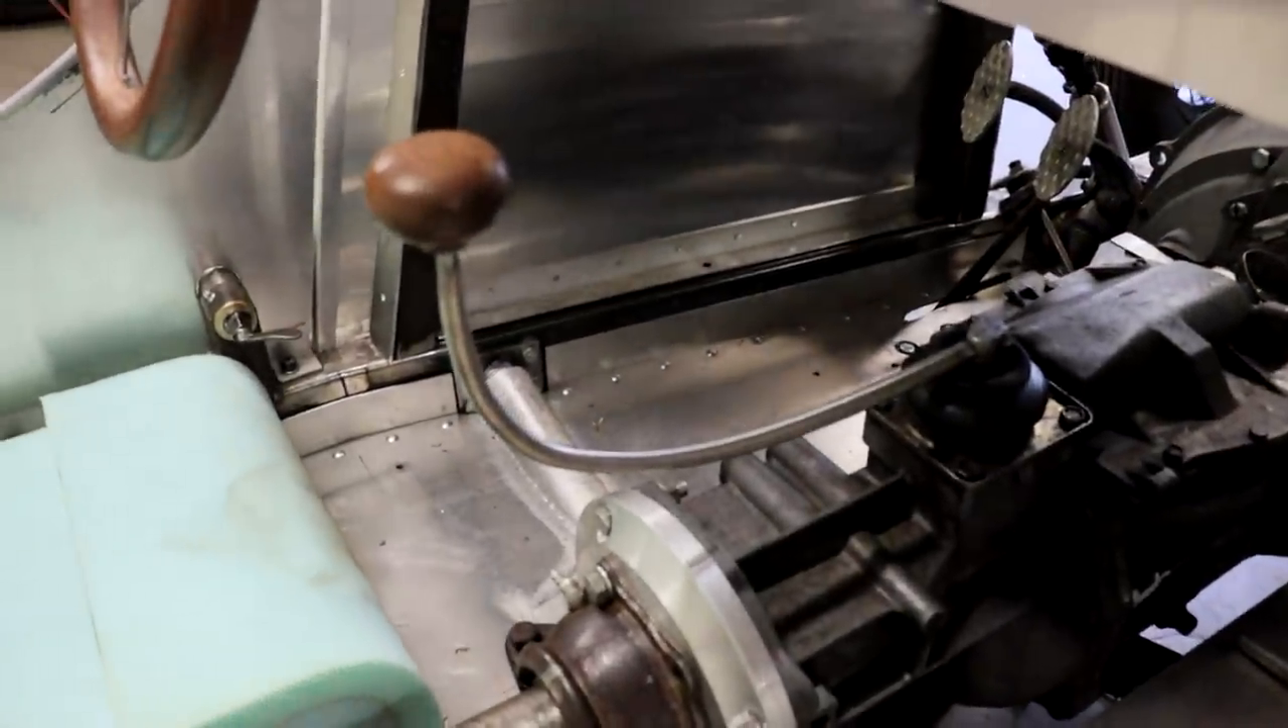Alright, so I got the shifter arm in there all assembled now, and I think it turned out pretty good.